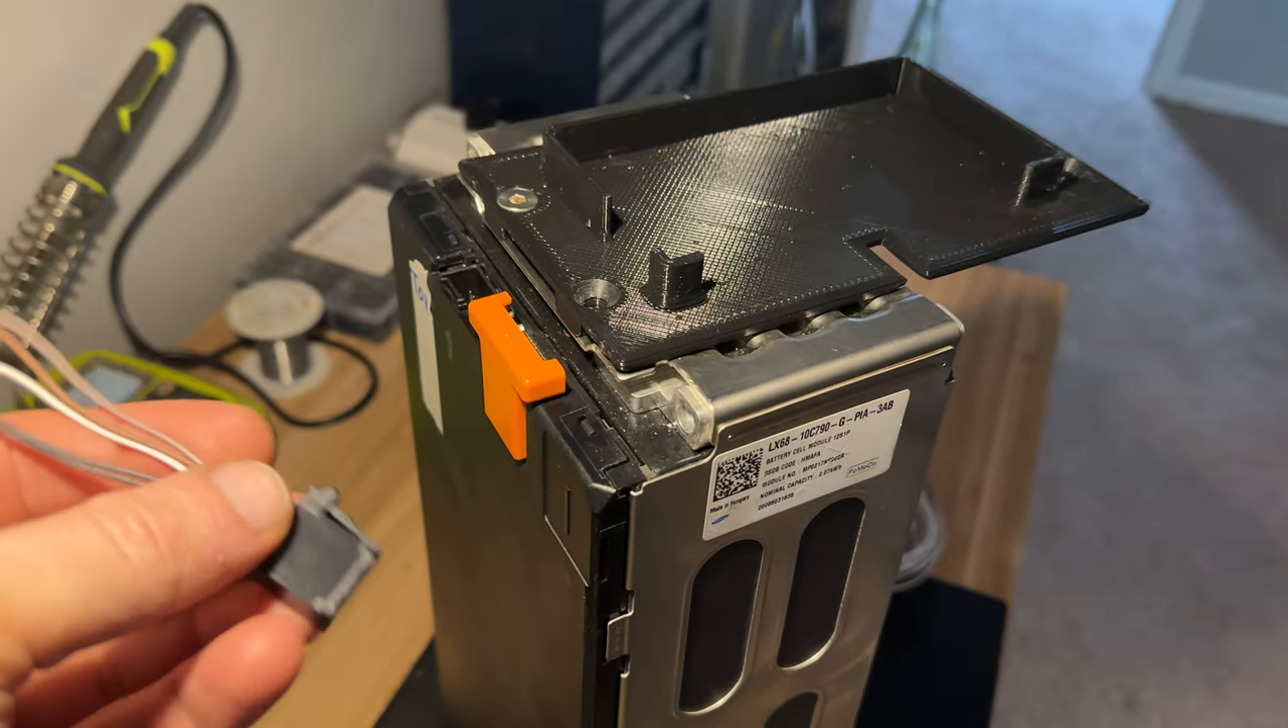So here is half of the battery pack with the bracket for the BMS in place and then this black connector will have the zeroth through the third balance lead on it.